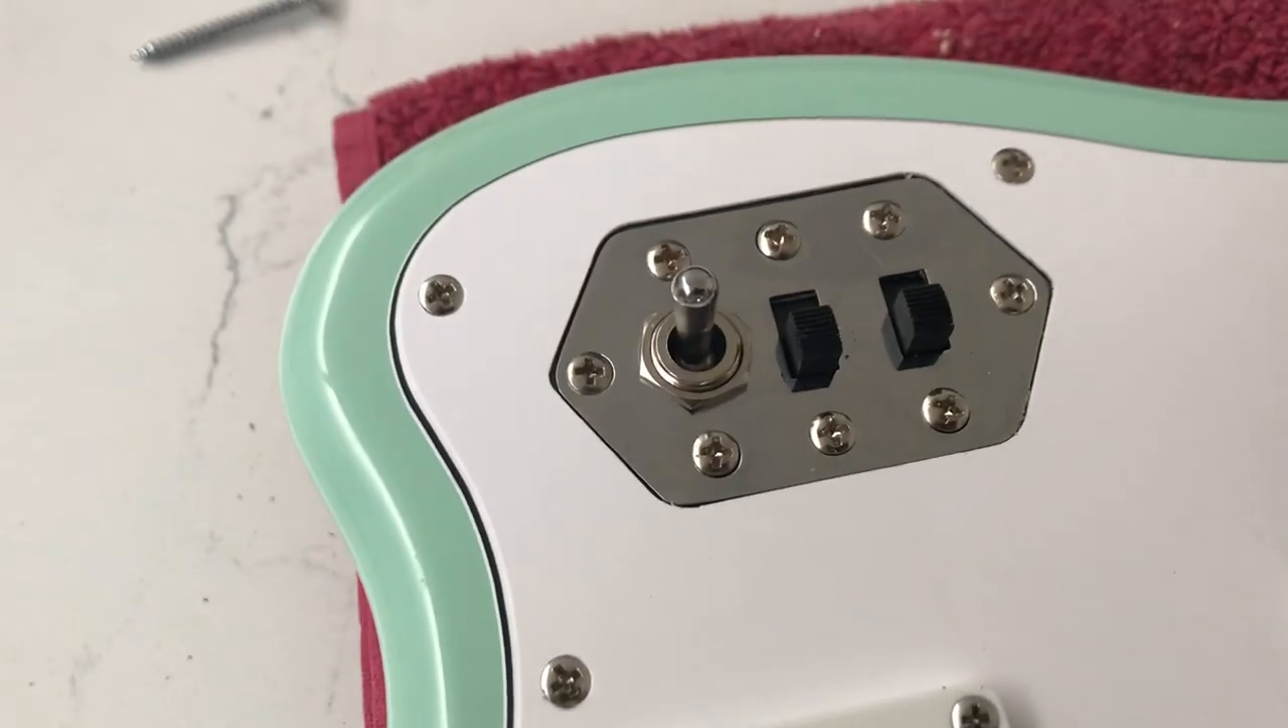This switch has a fairly thick thread, which is good because it makes sure that the washer covers up the hole that I had to enlarge here with the rat tail file.